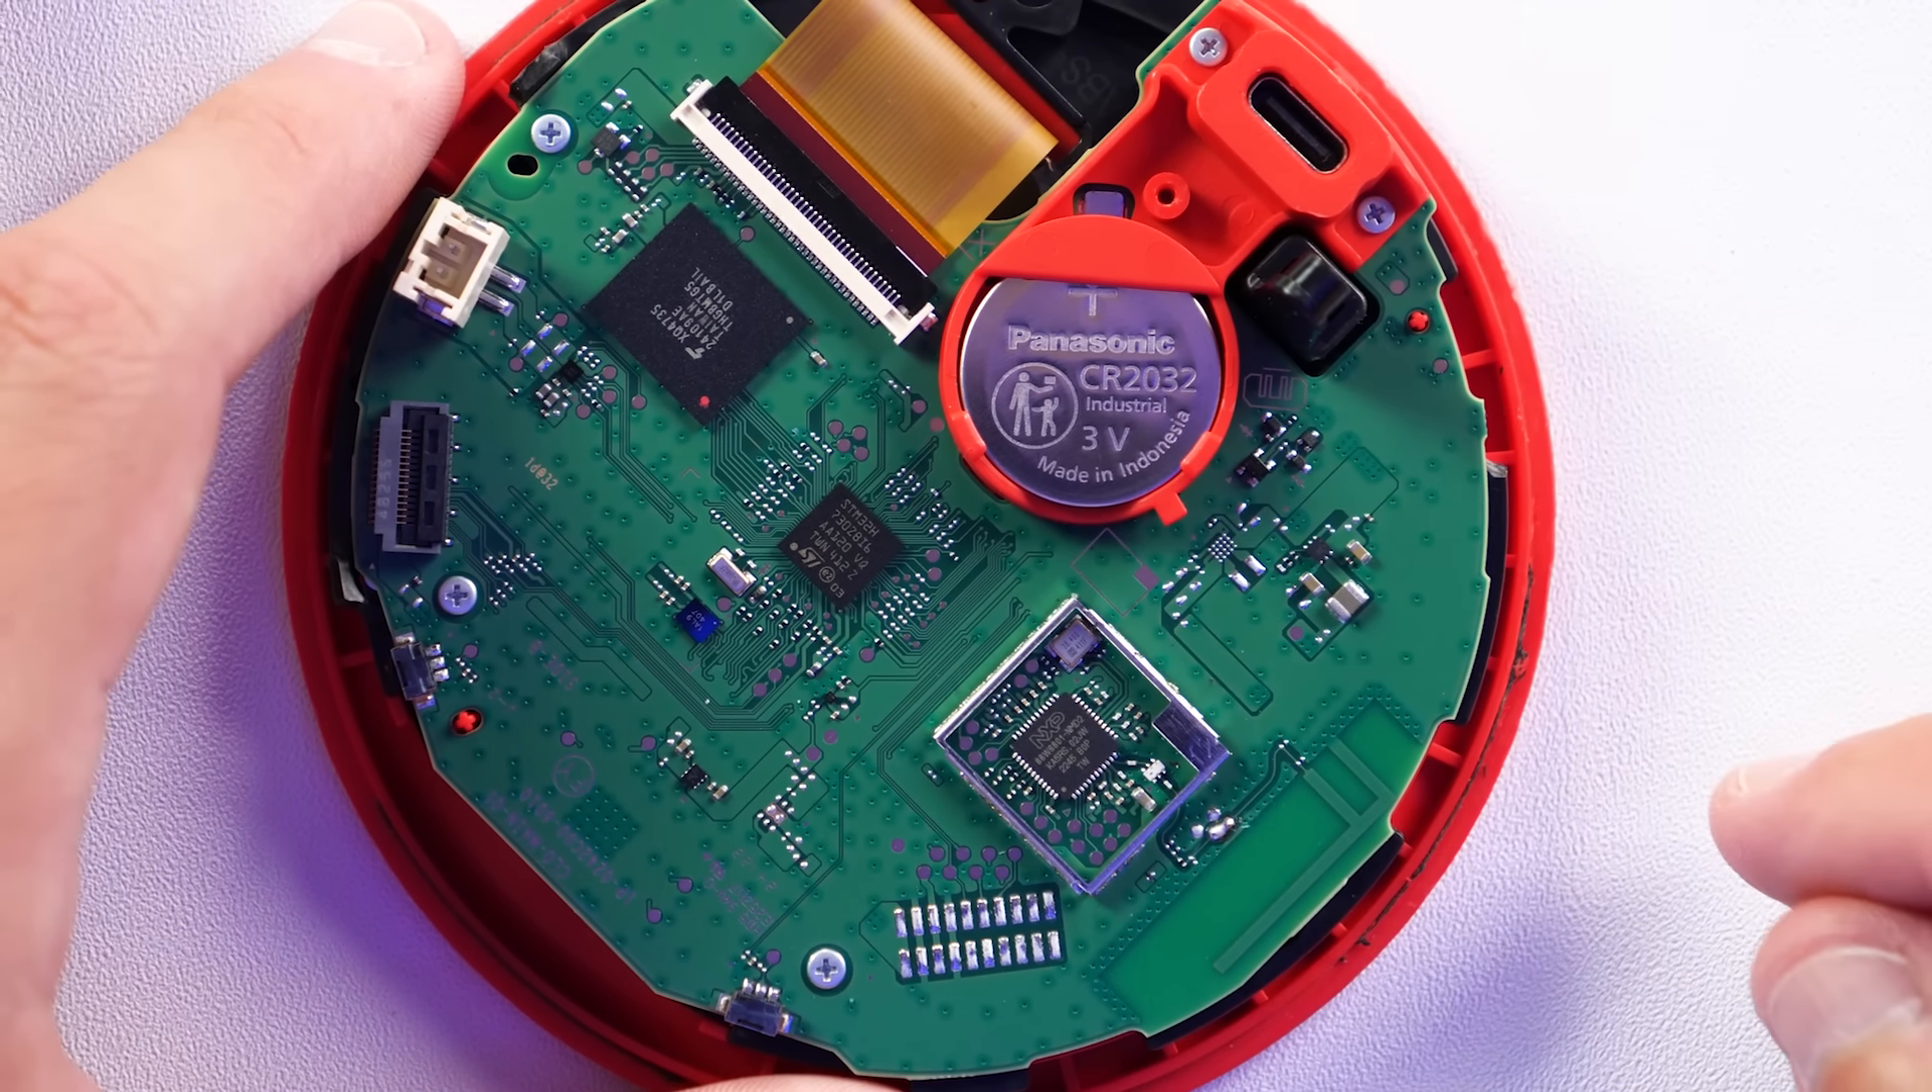We do also have a CR2032 battery under that black plastic cover that I just removed.